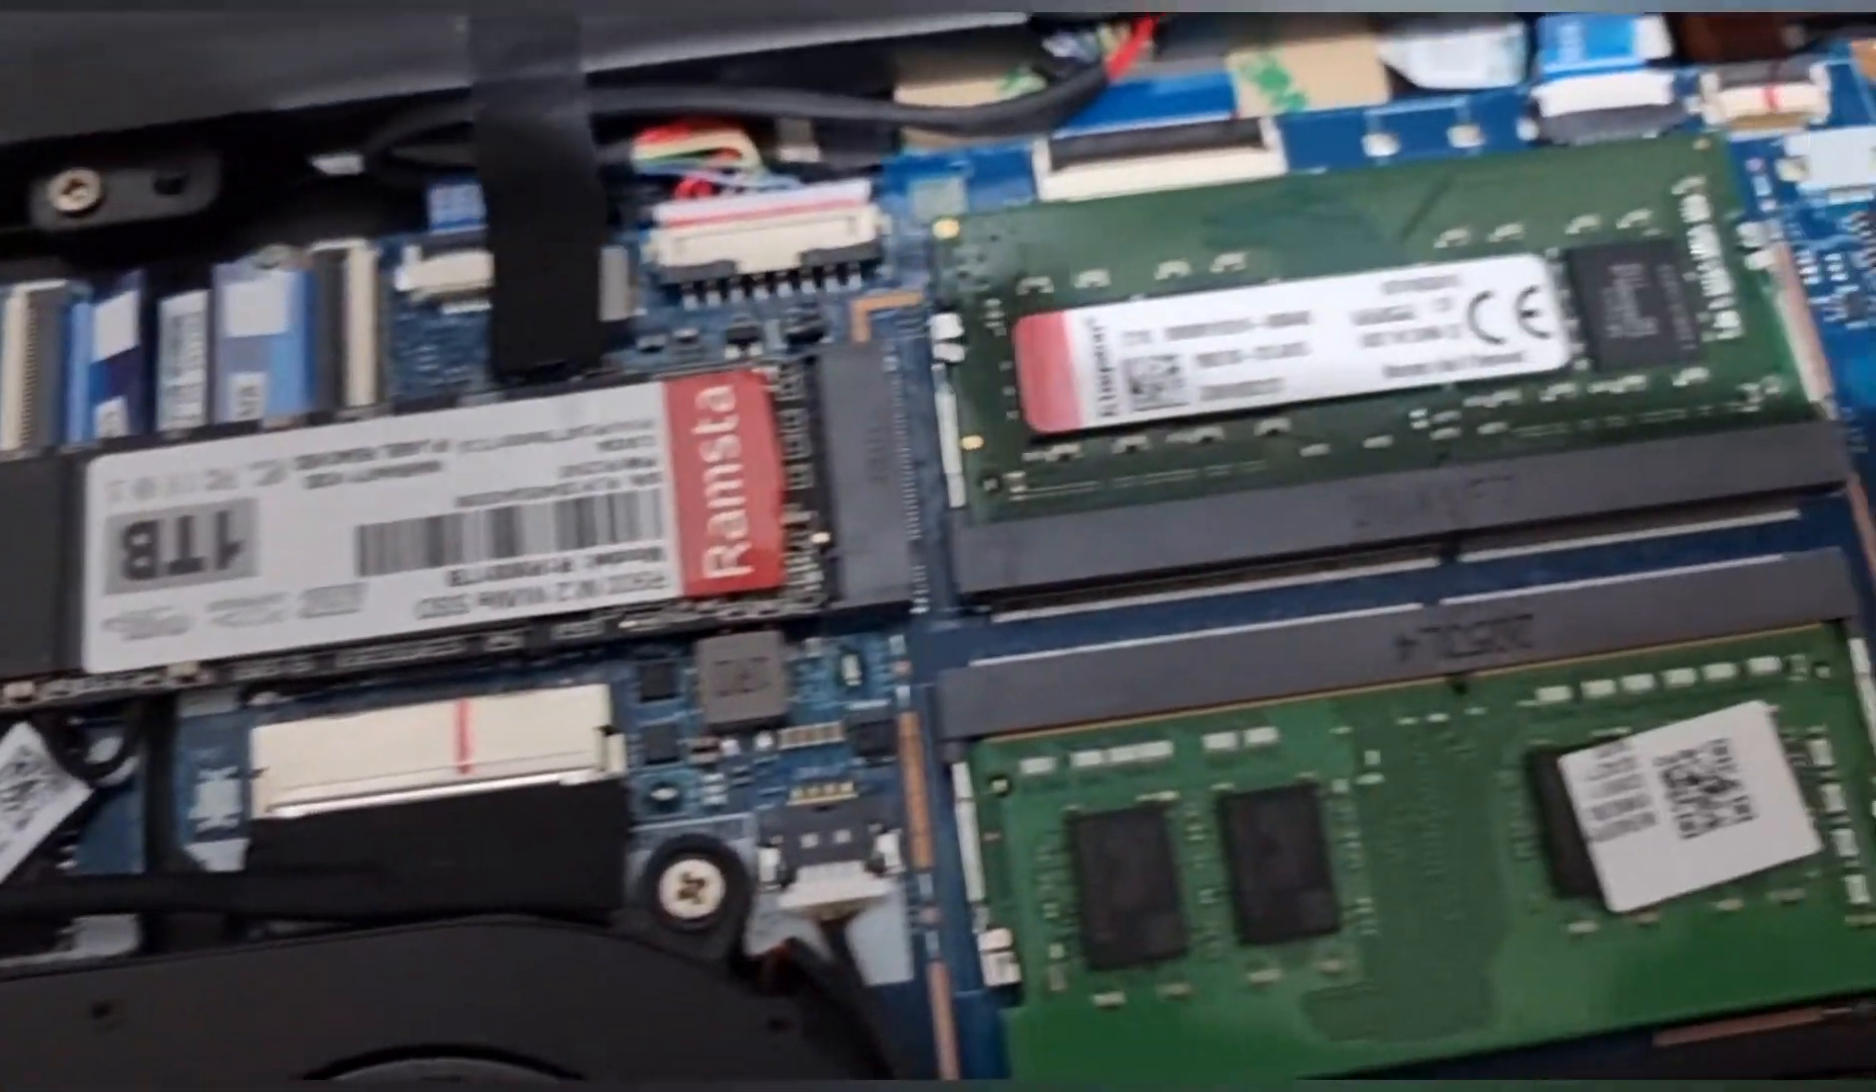Ayan siya Nakabit na yung M .2 1TB.